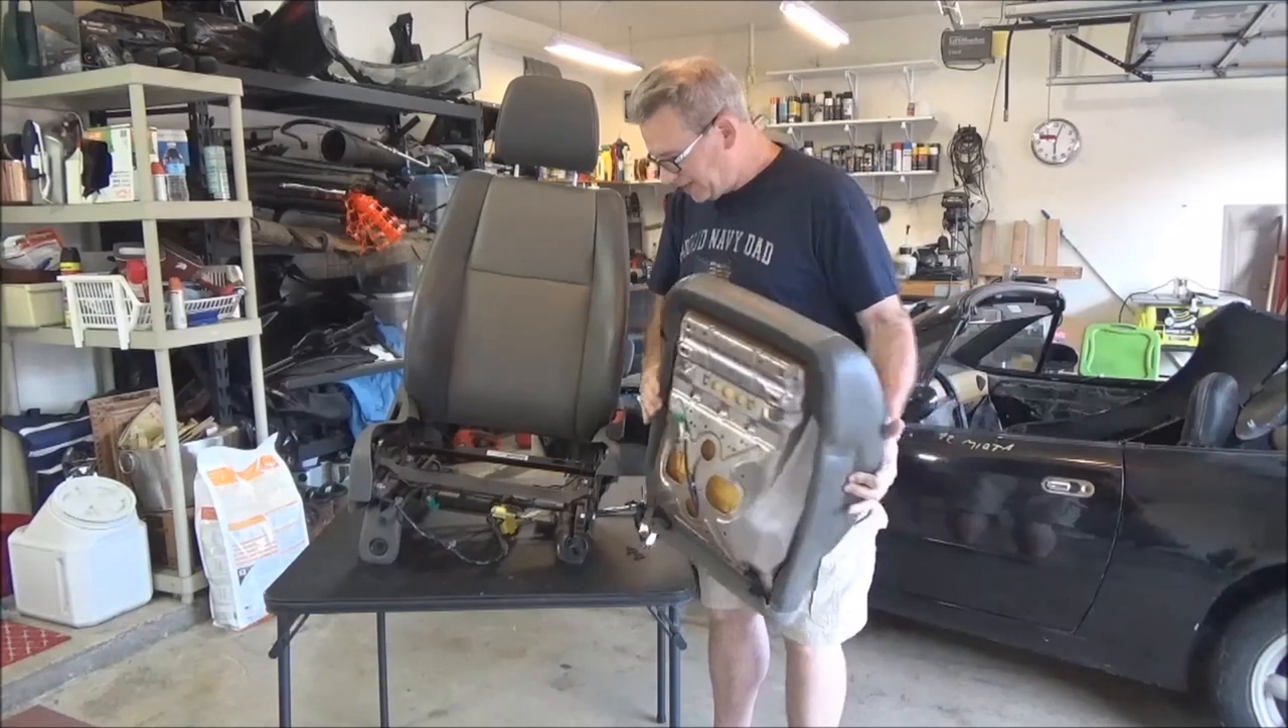And voila. You got your seat out.